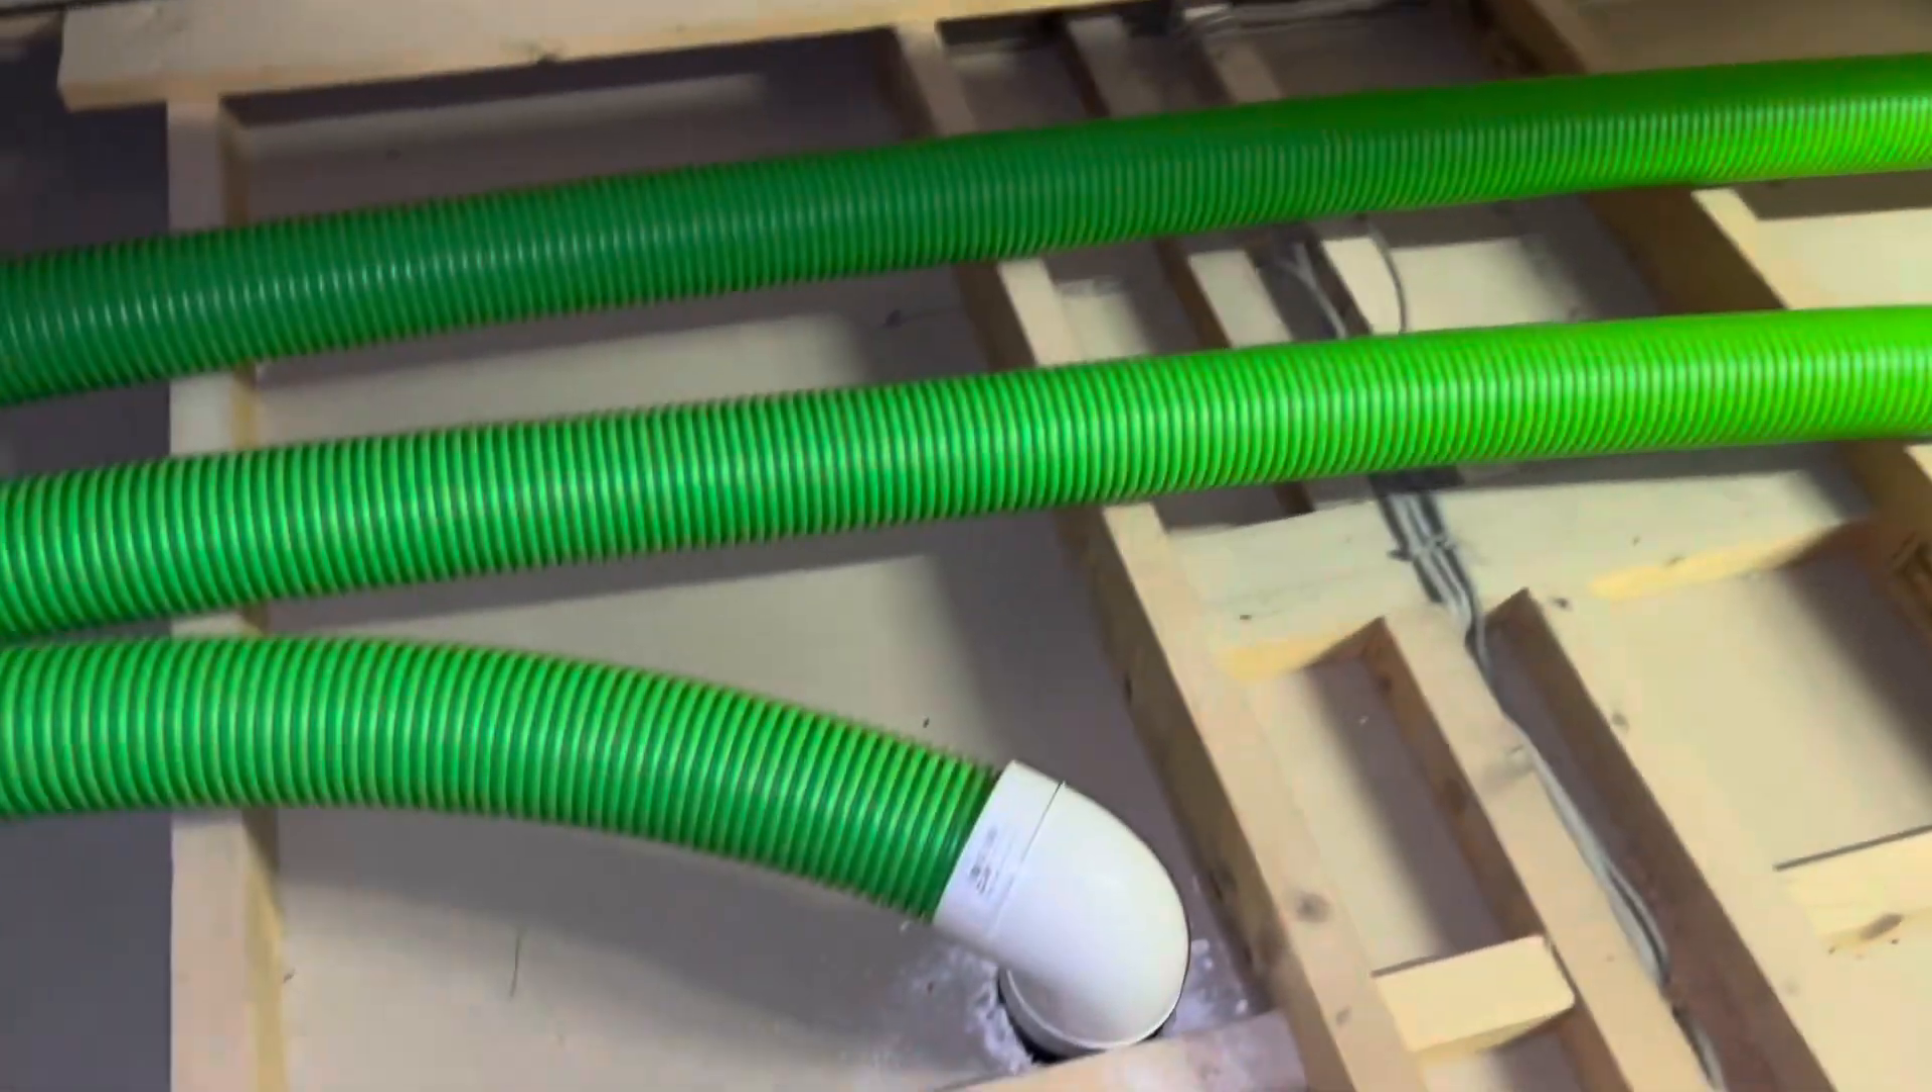So it's the next morning now and I've attached all this ducting in place.